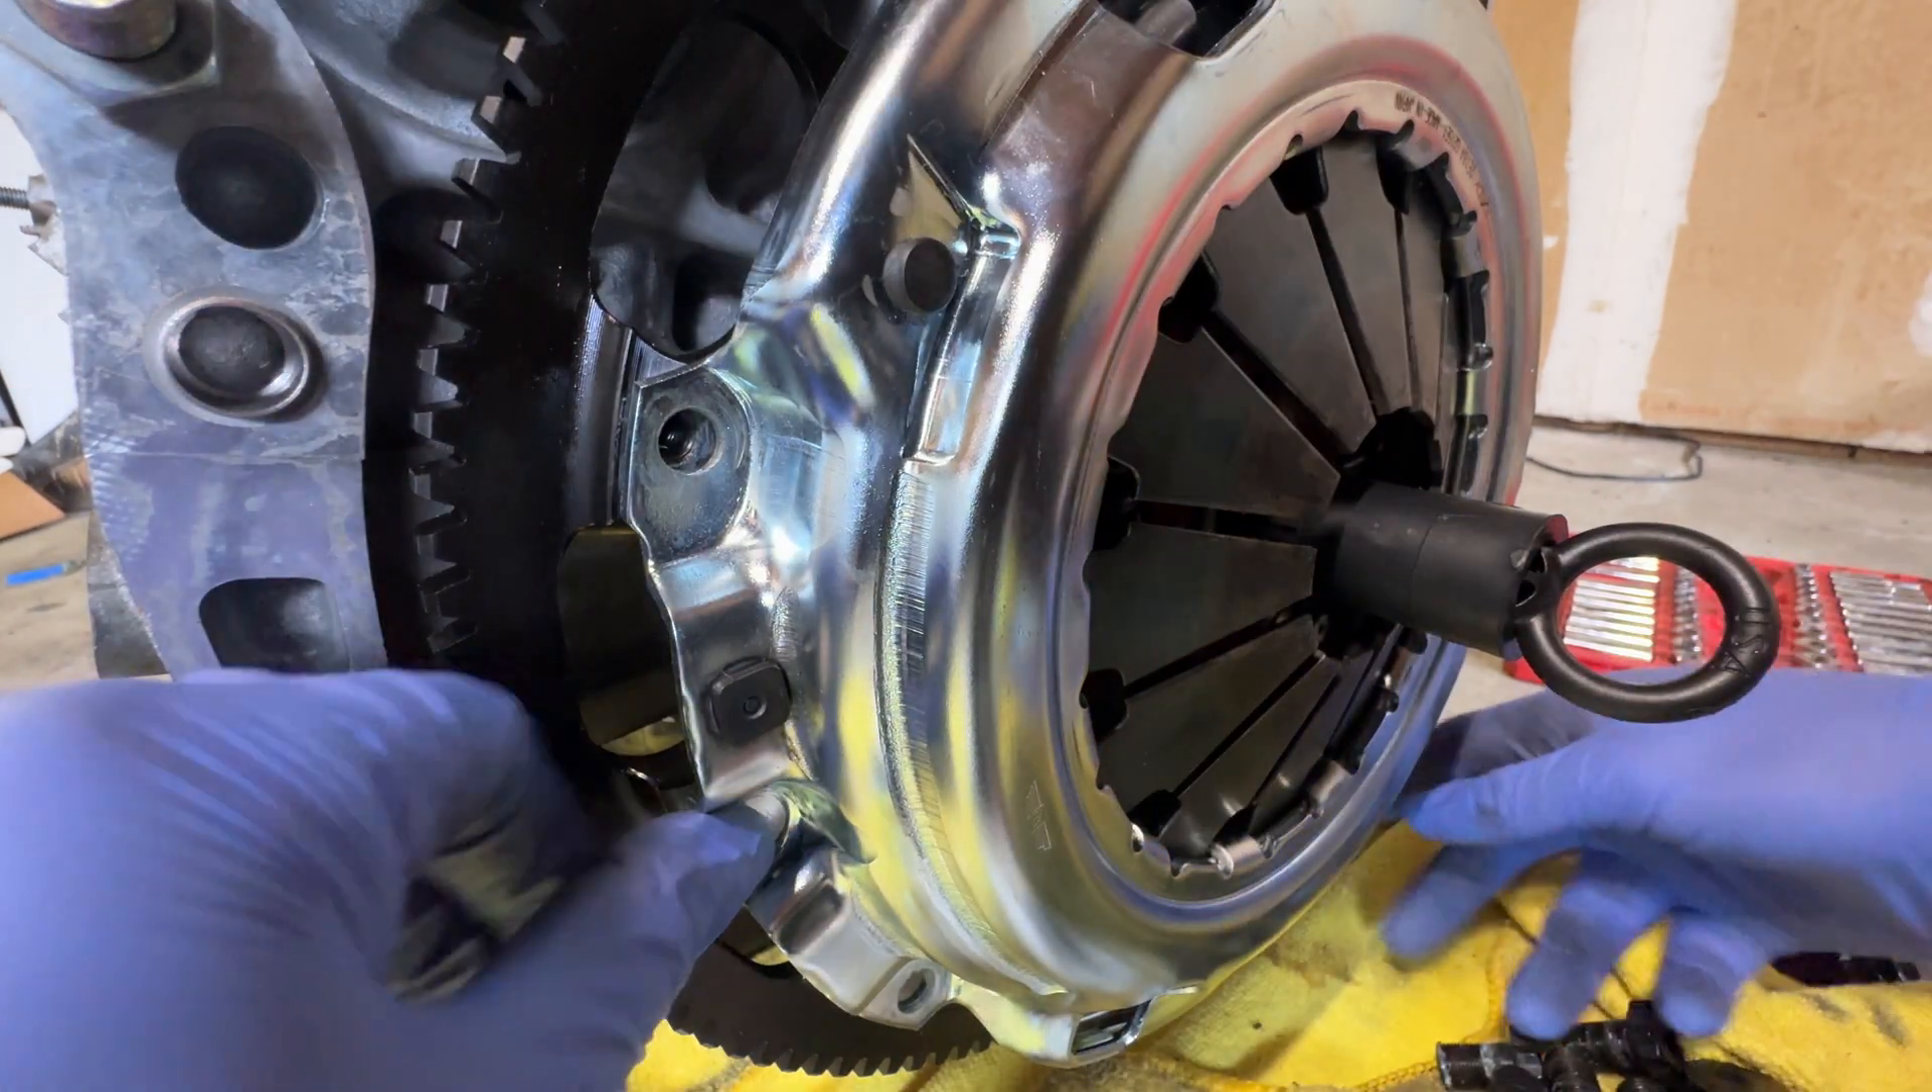I've got the freaking pressure plate on.